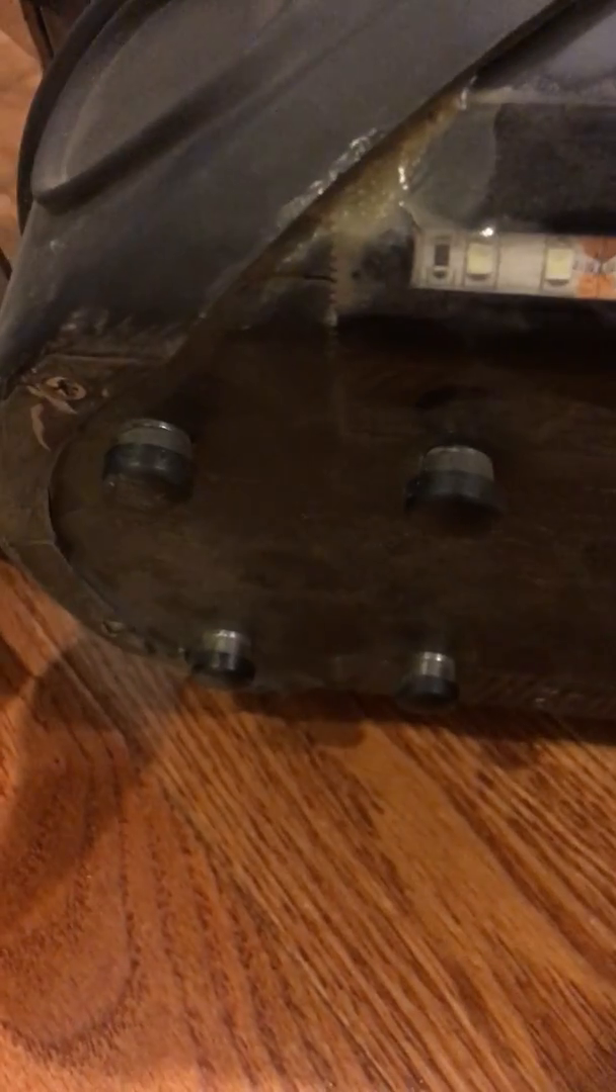And you can see that their socket cap screws, they kind of stick out pretty far.